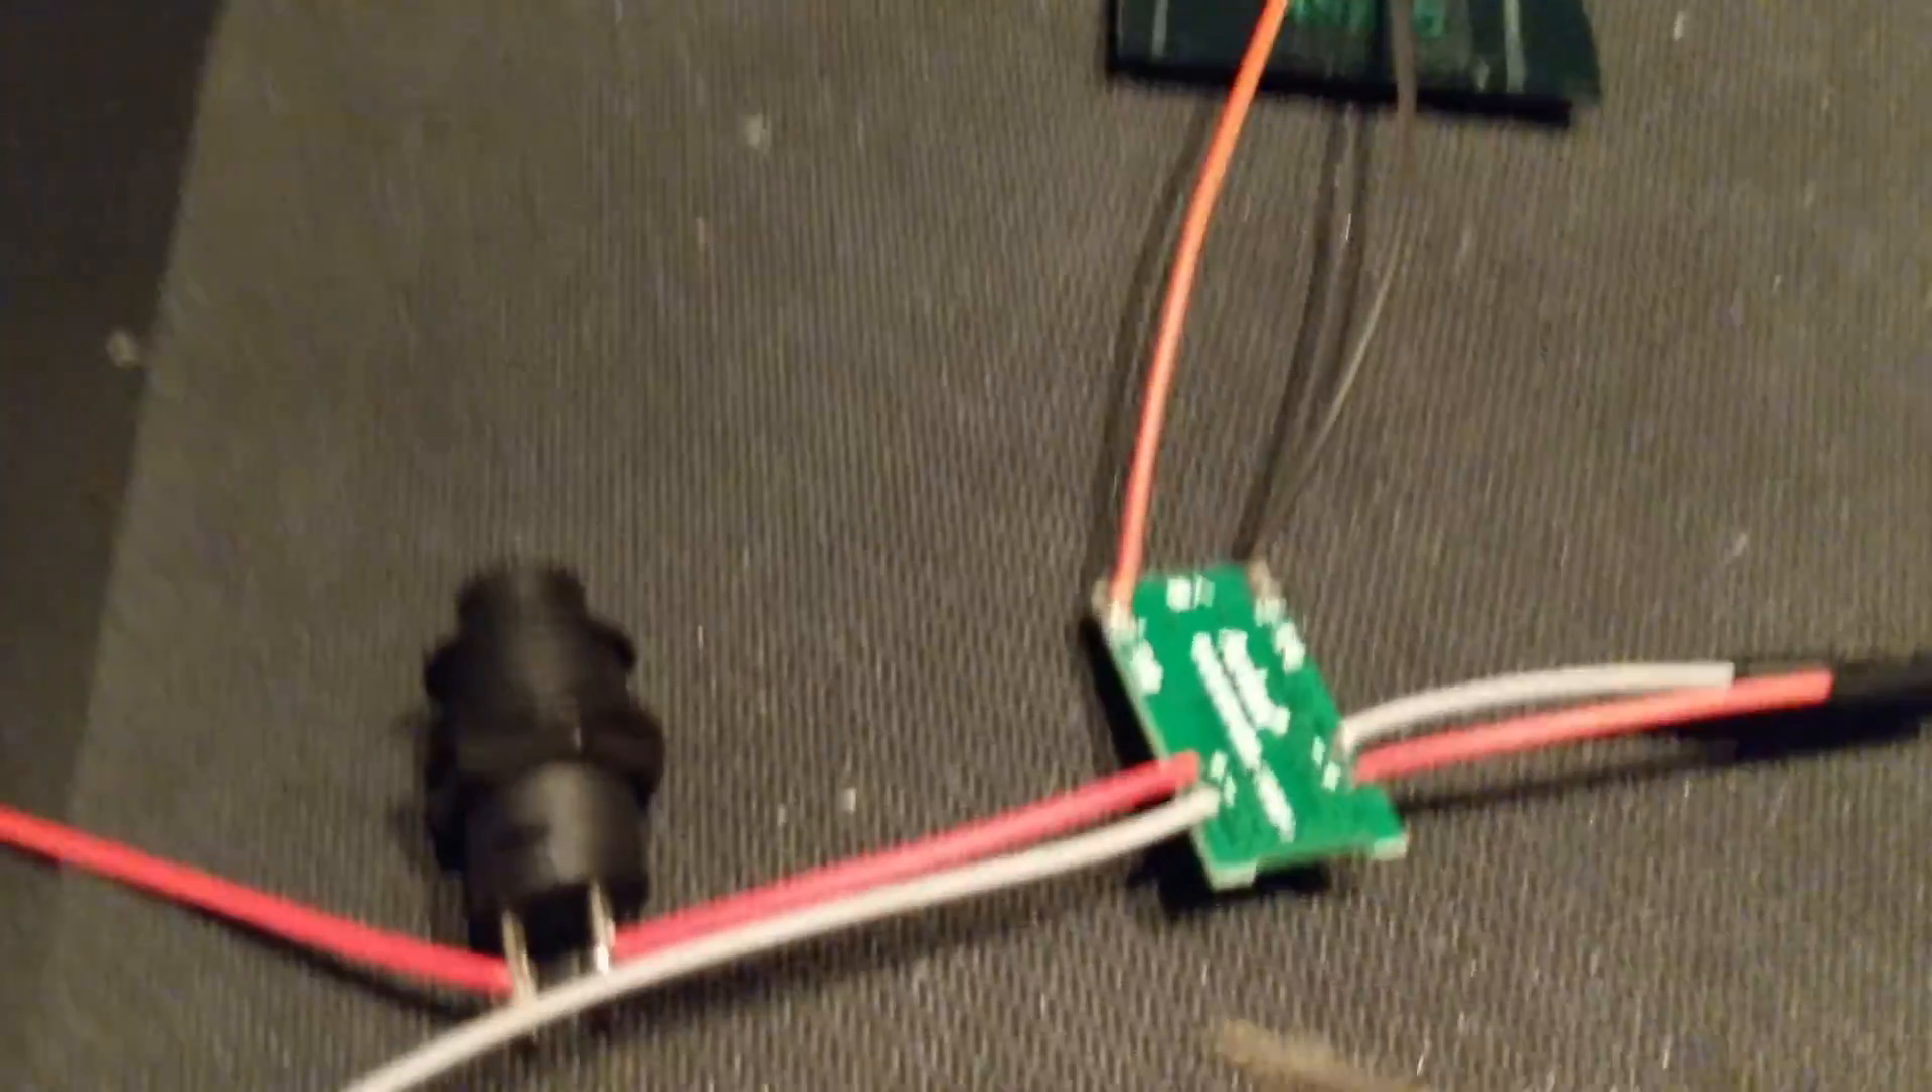I added a switch on one of the output wires so that the pump isn't always on.